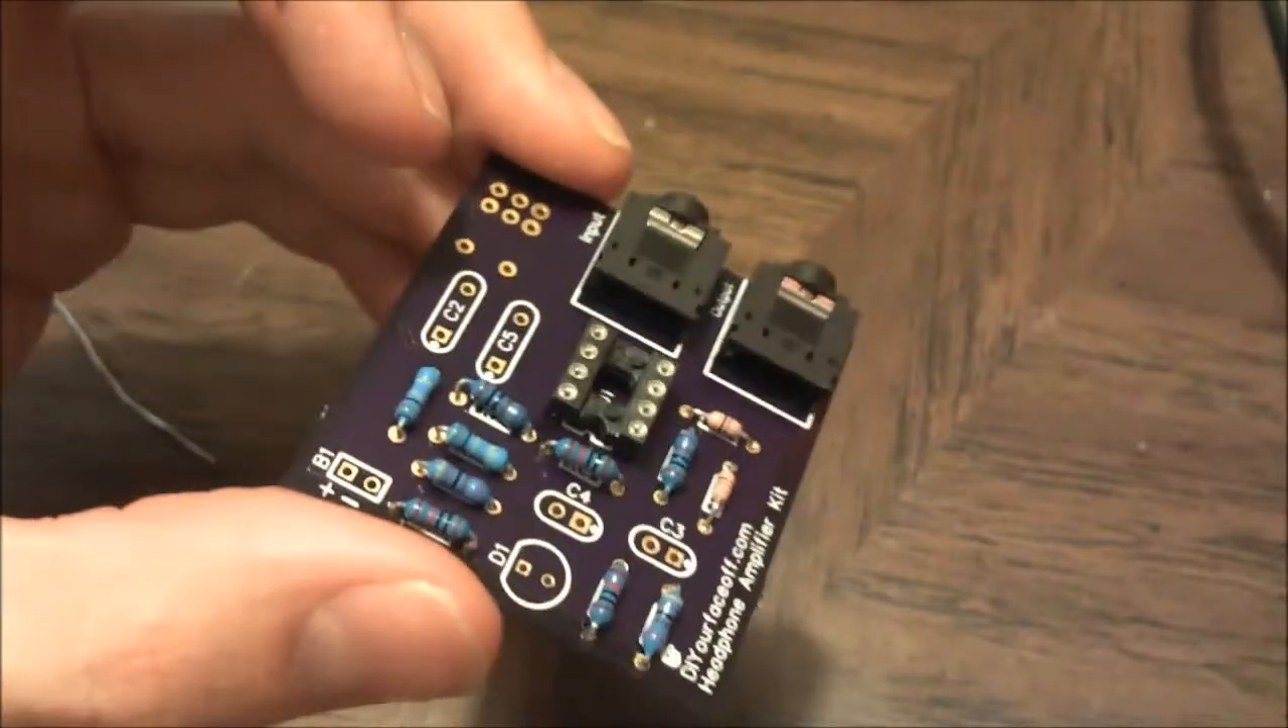So now we've got our amplifier coming along, but we still need to put in the capacitors and the diode.